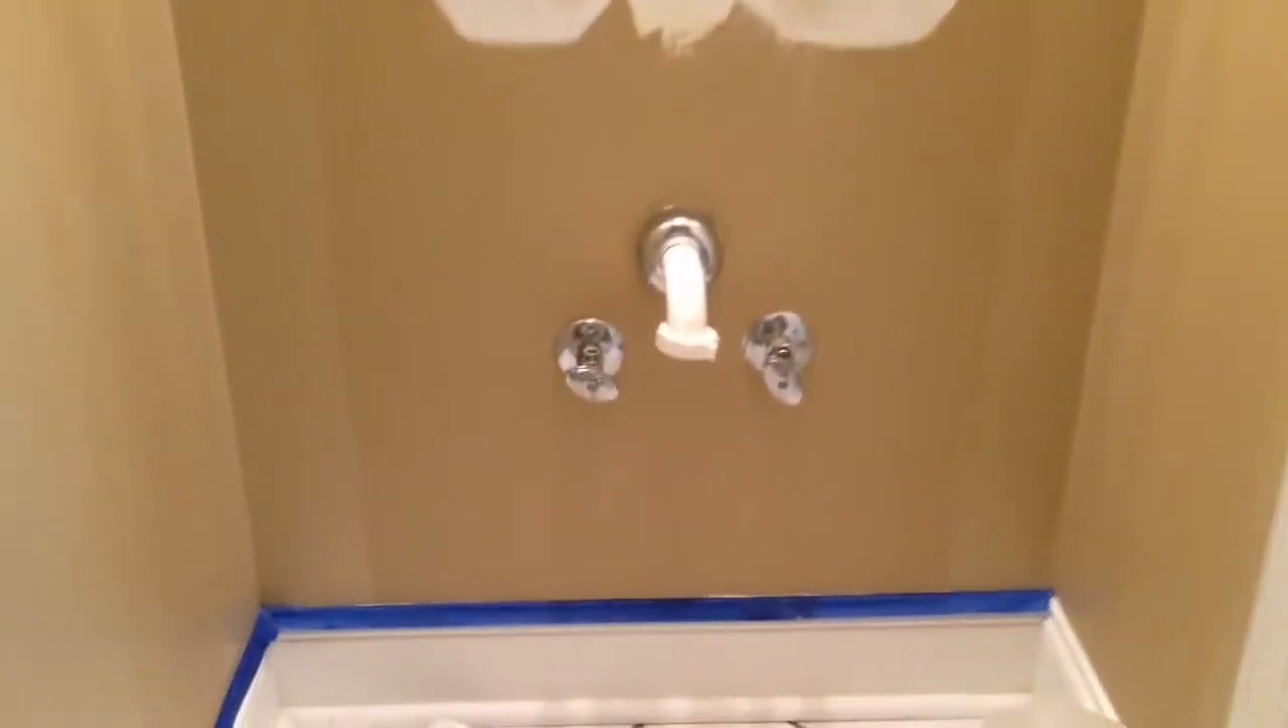Now, I just removed the sink as you can see there.